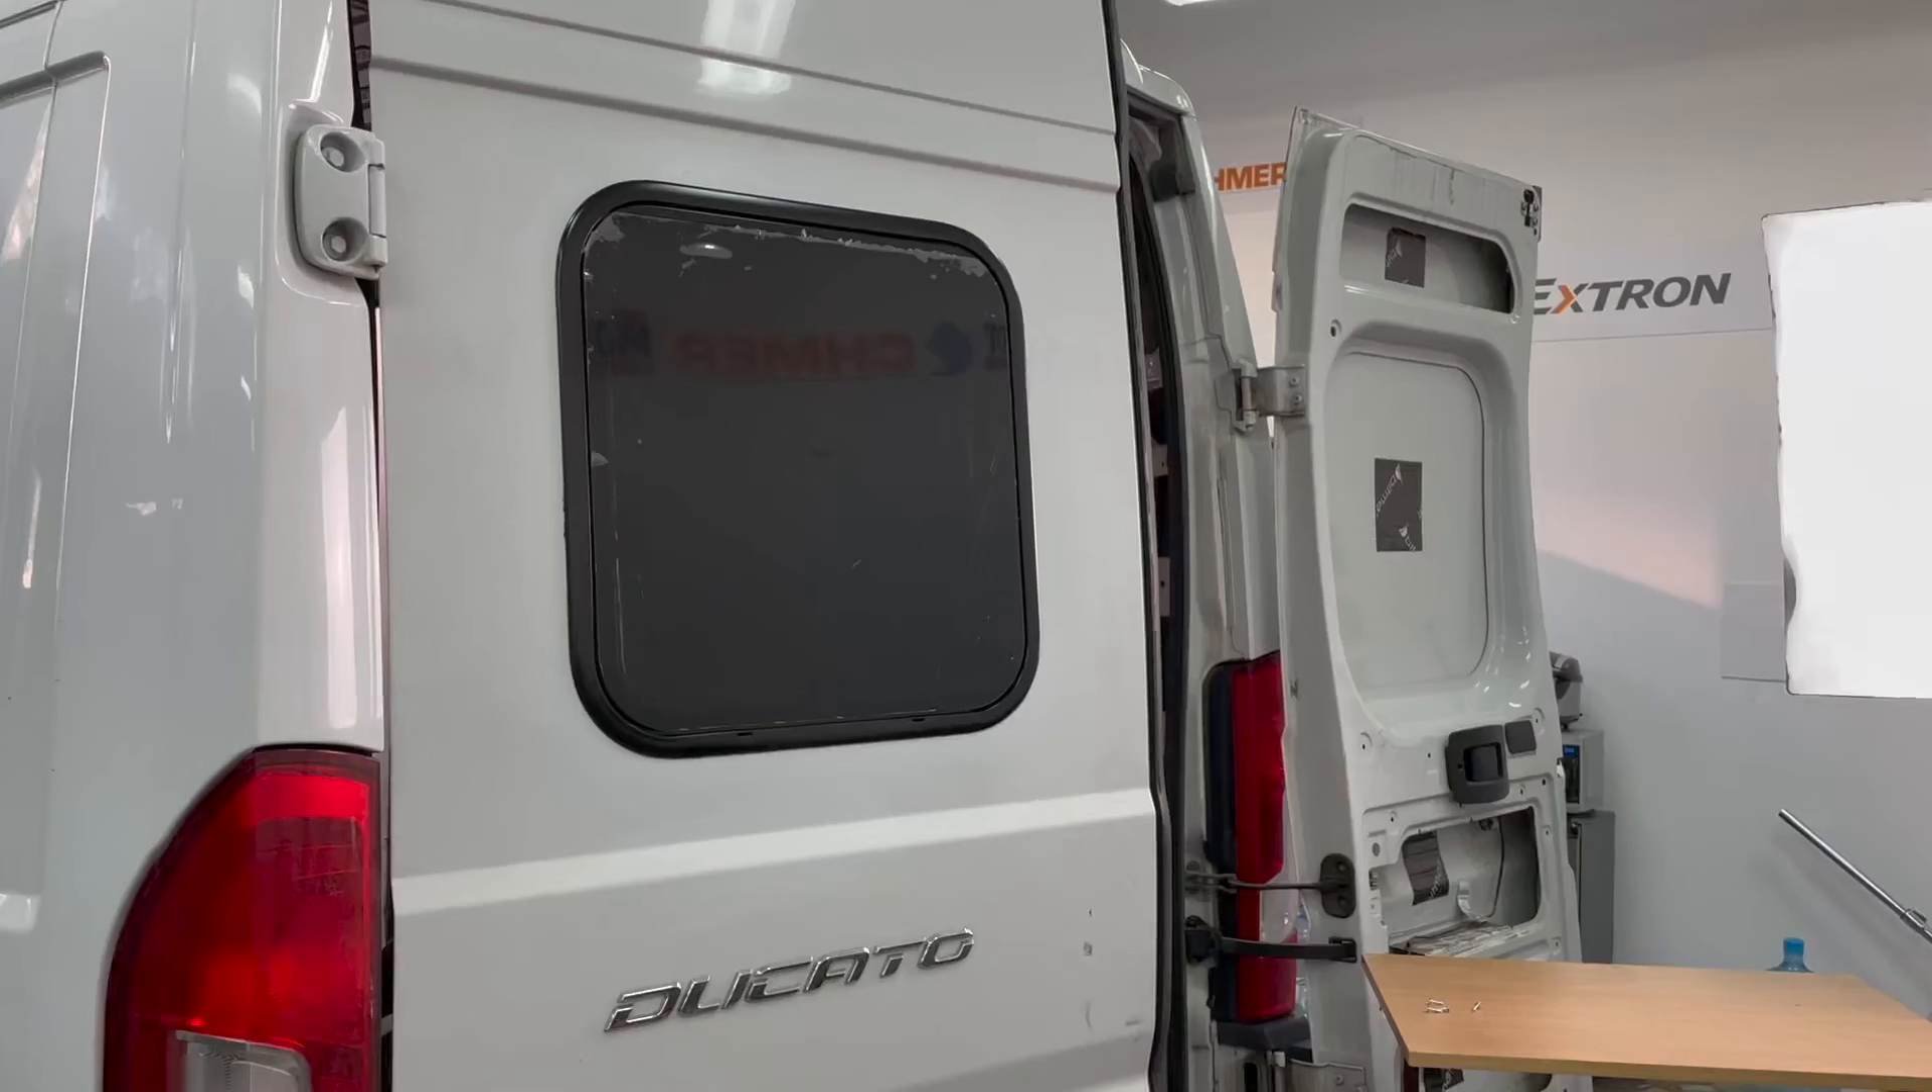No dobrze, okno mamy już zamontowane.